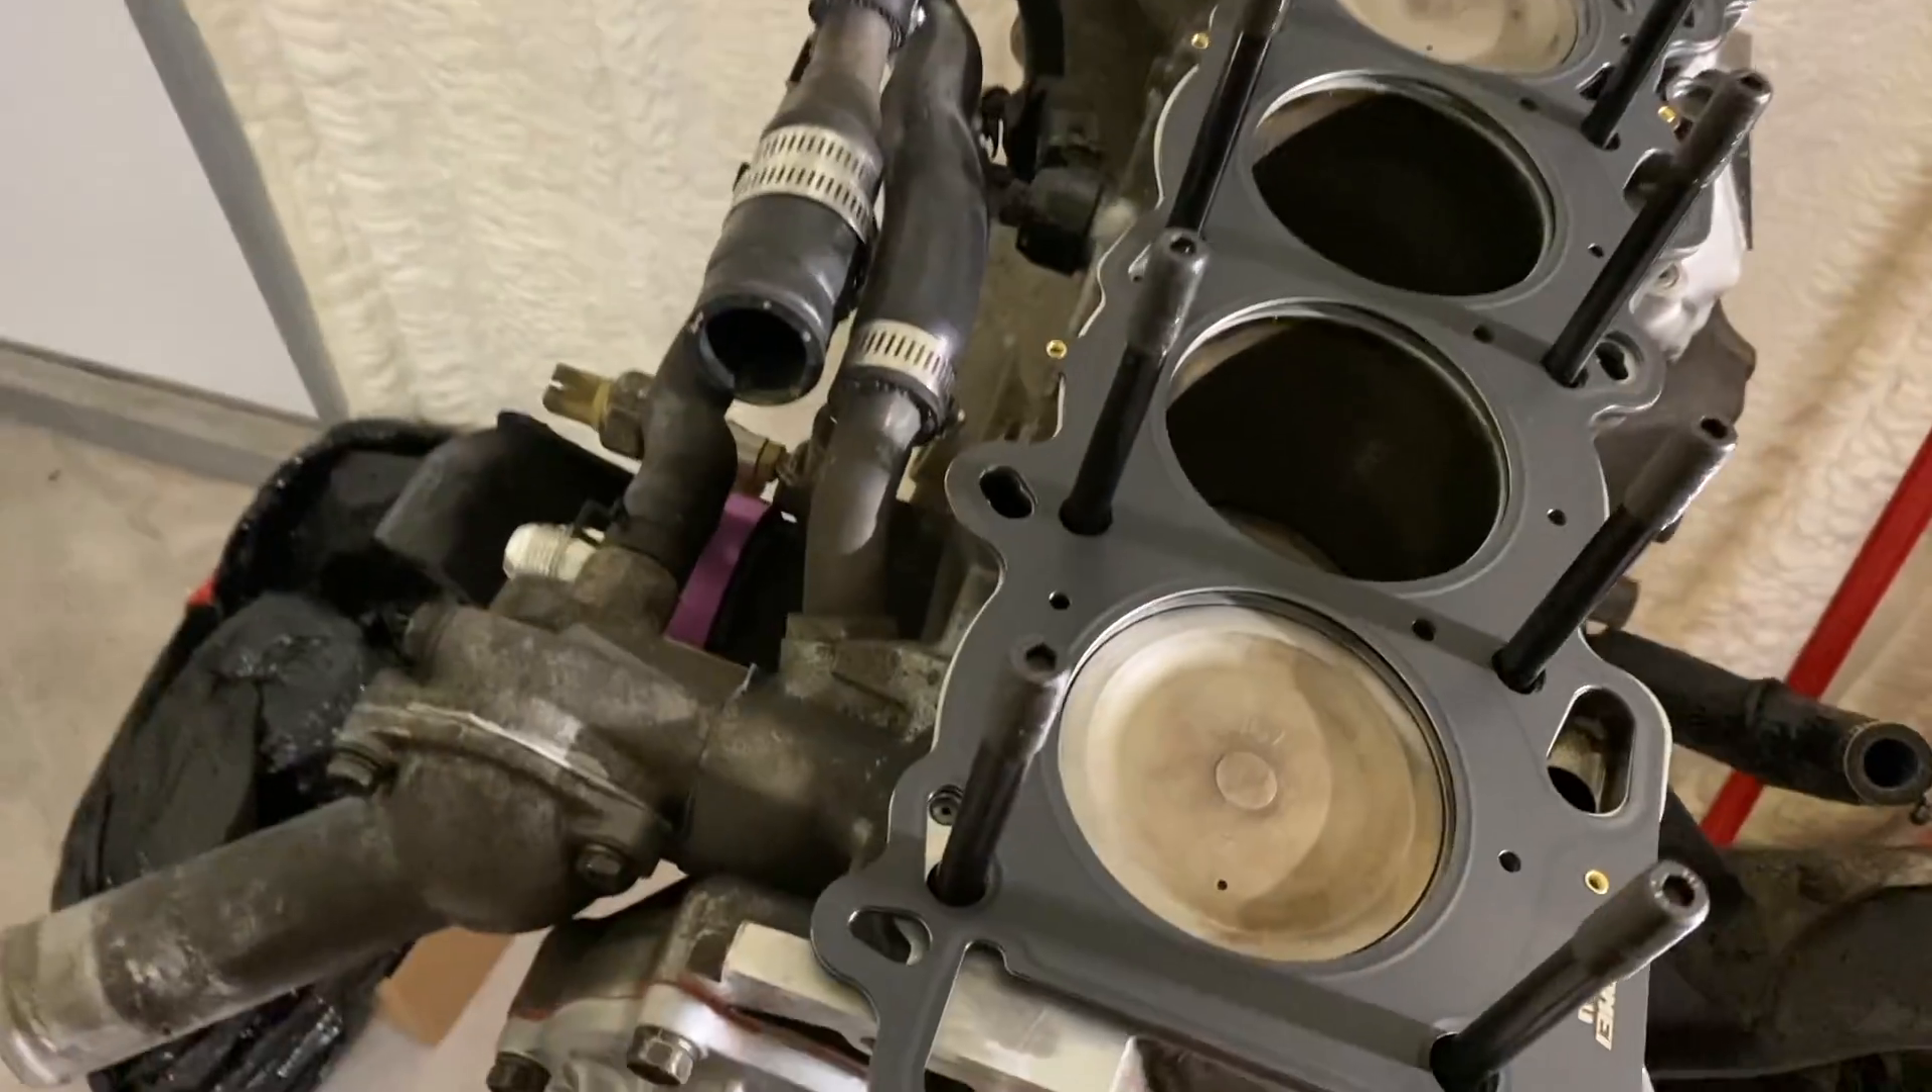Okay so the head gasket goes on there perfectly sits in there nicely and everything right there.